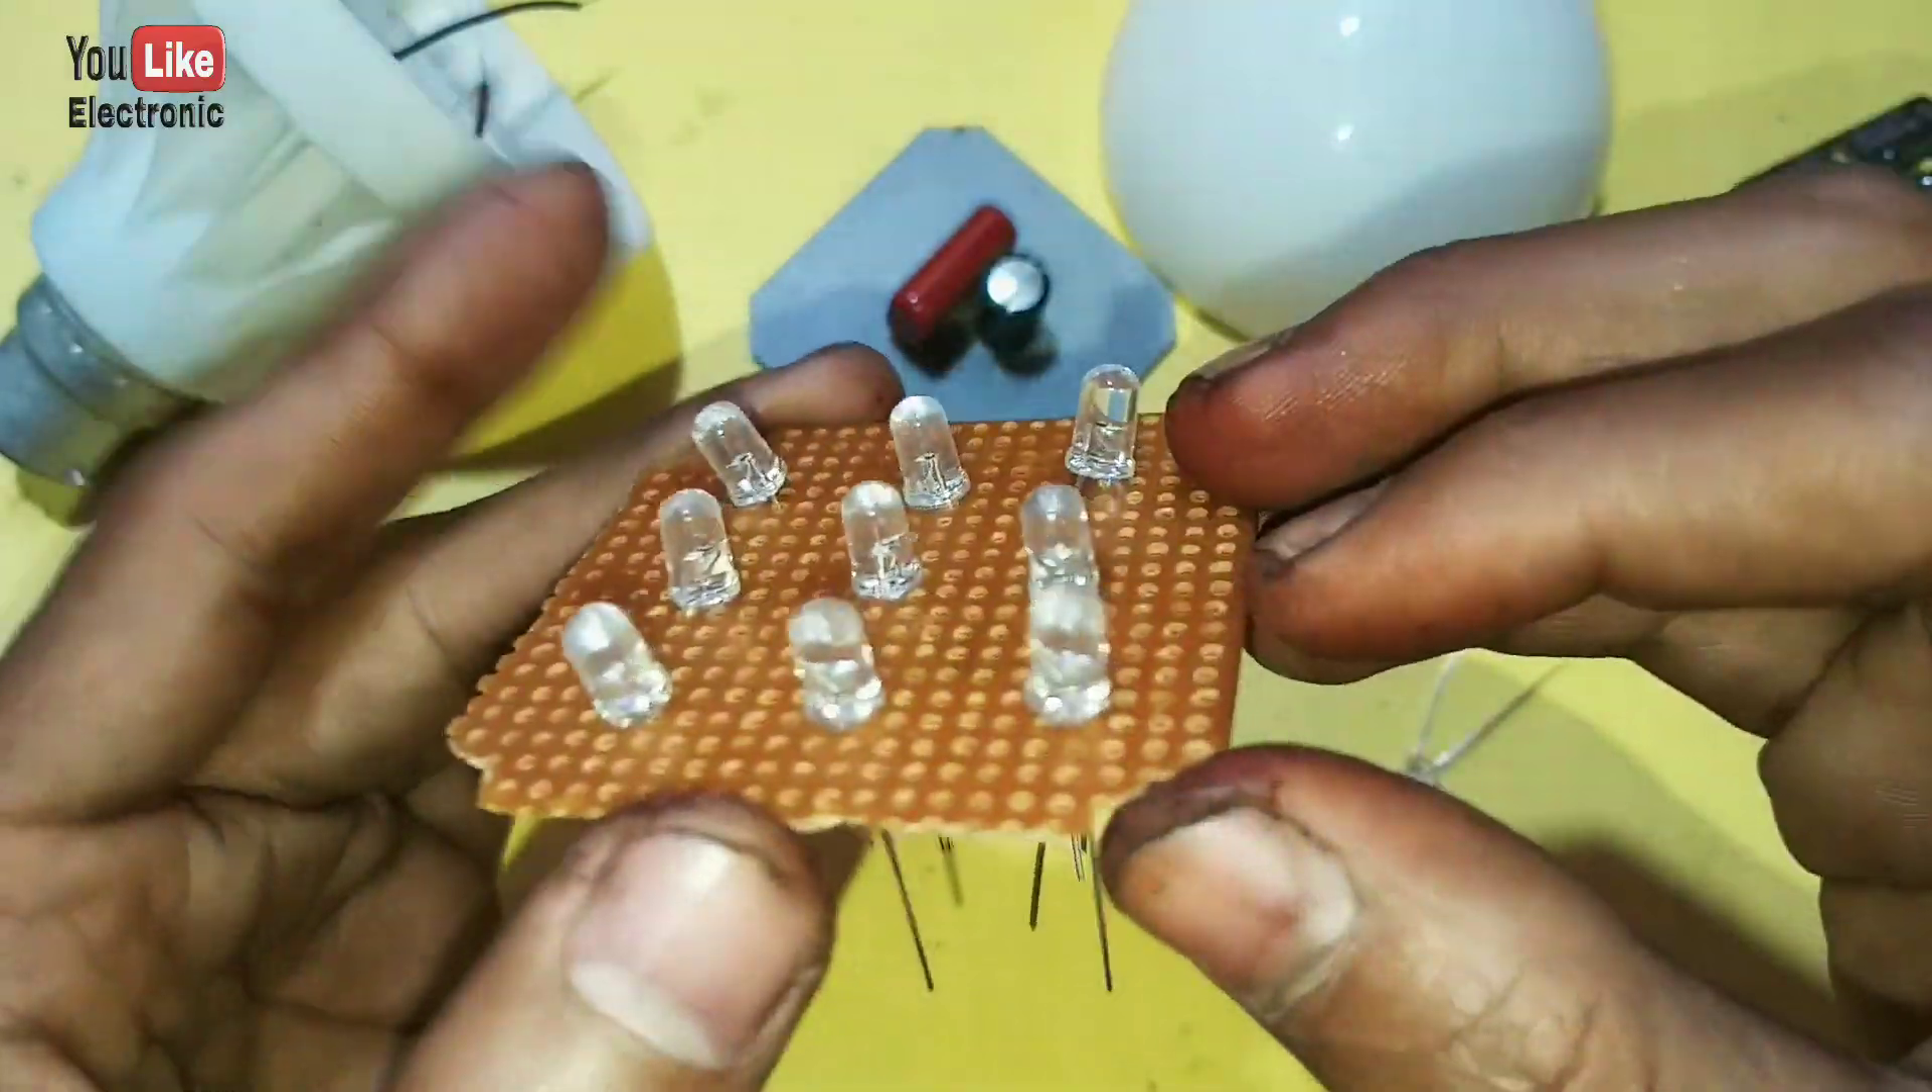इस तरीका से LED को लगा लेना दोस्तों जैसा कि देख सकते हैं मैंने यहां पर 9 LED यूज किया है।